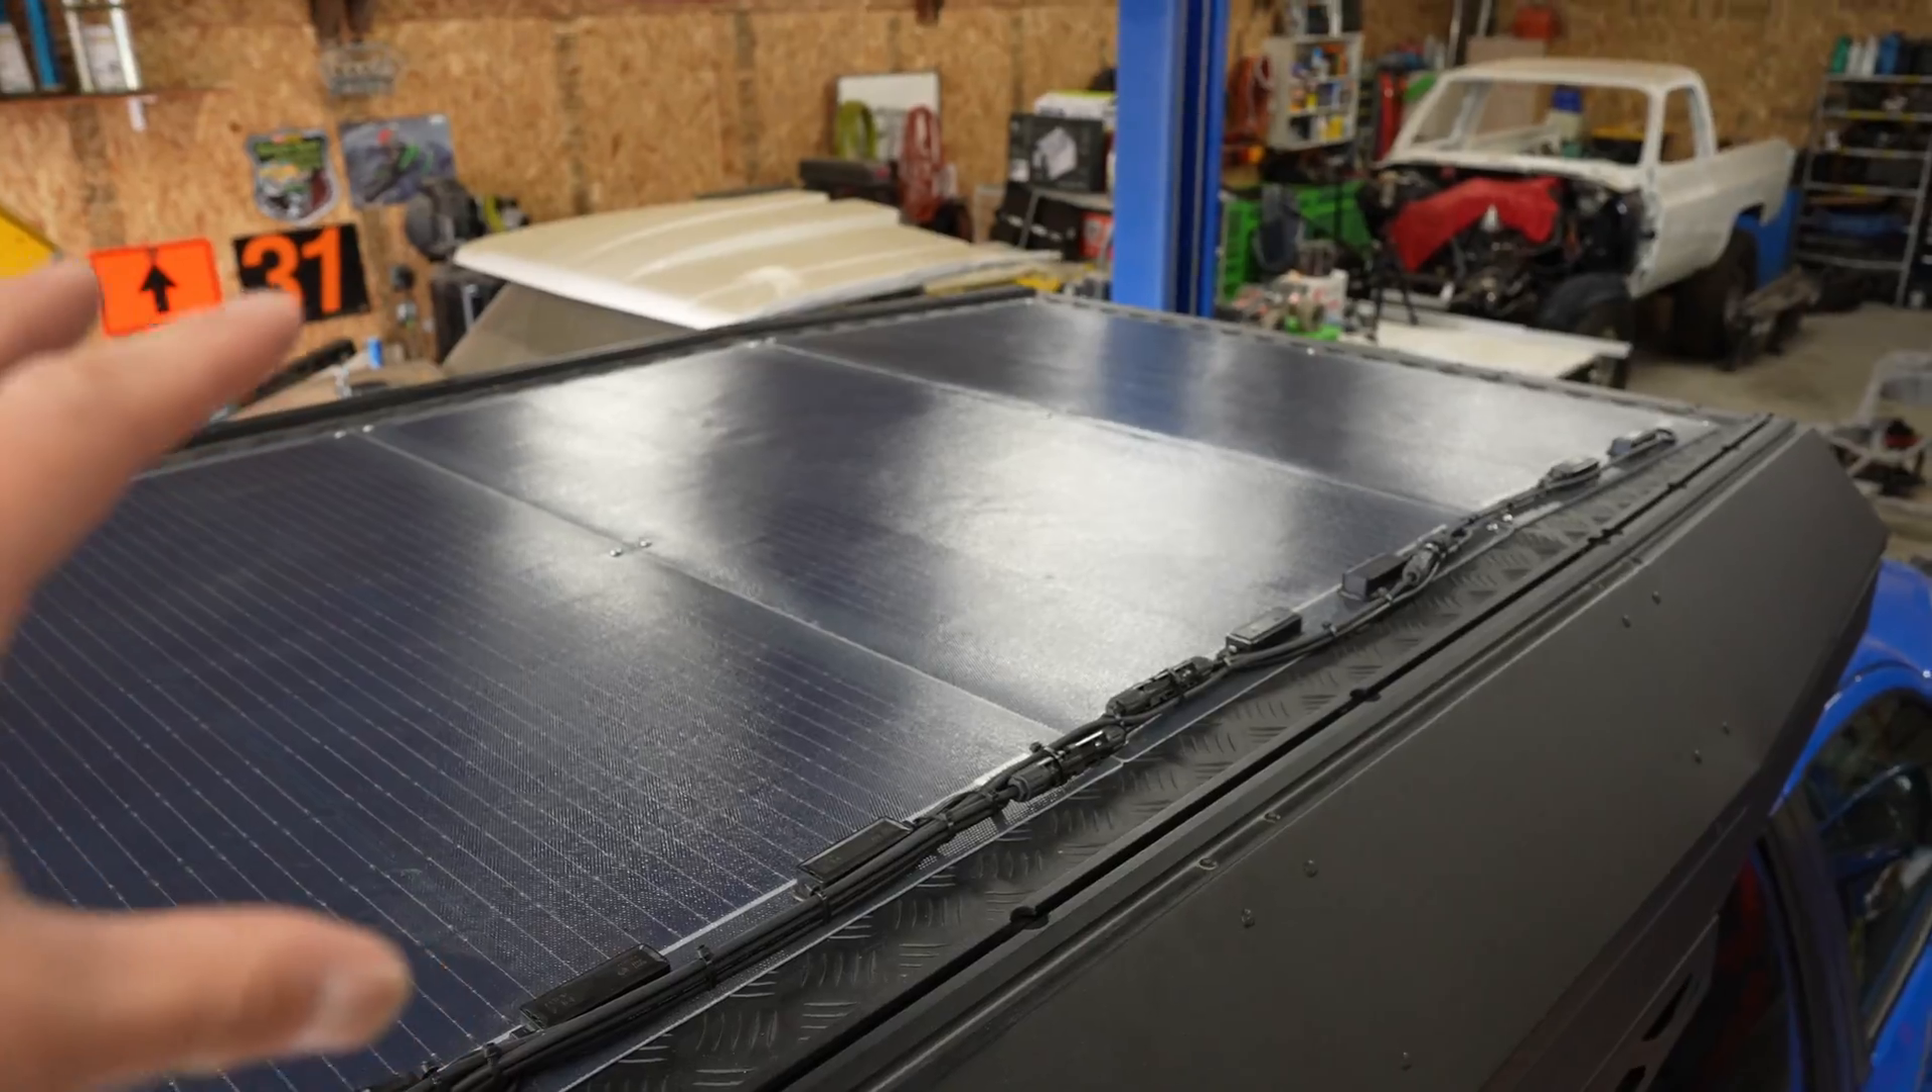All right, we are officially done with the solar panels, mounting them to the roof and doing the wiring.